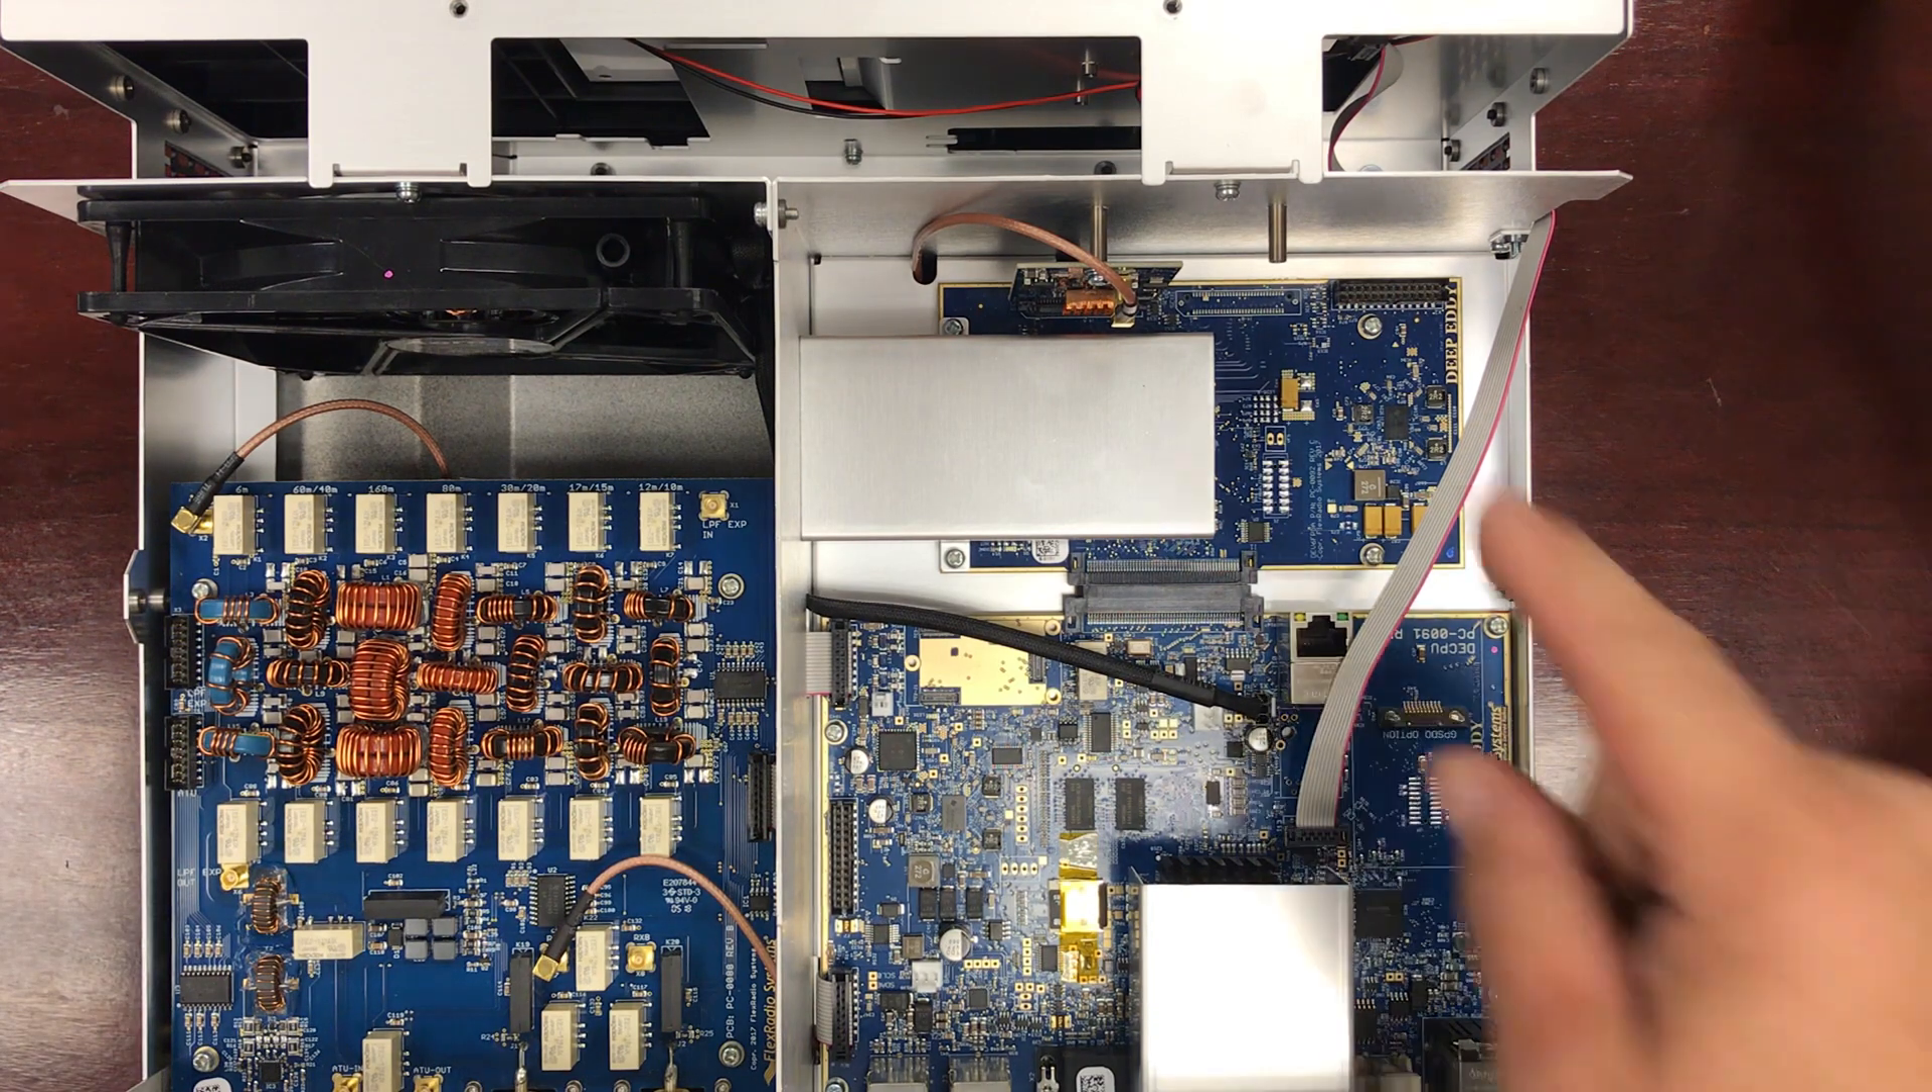This radio, I've already removed the top panel and I've already allowed it to warm up for 30 minutes.